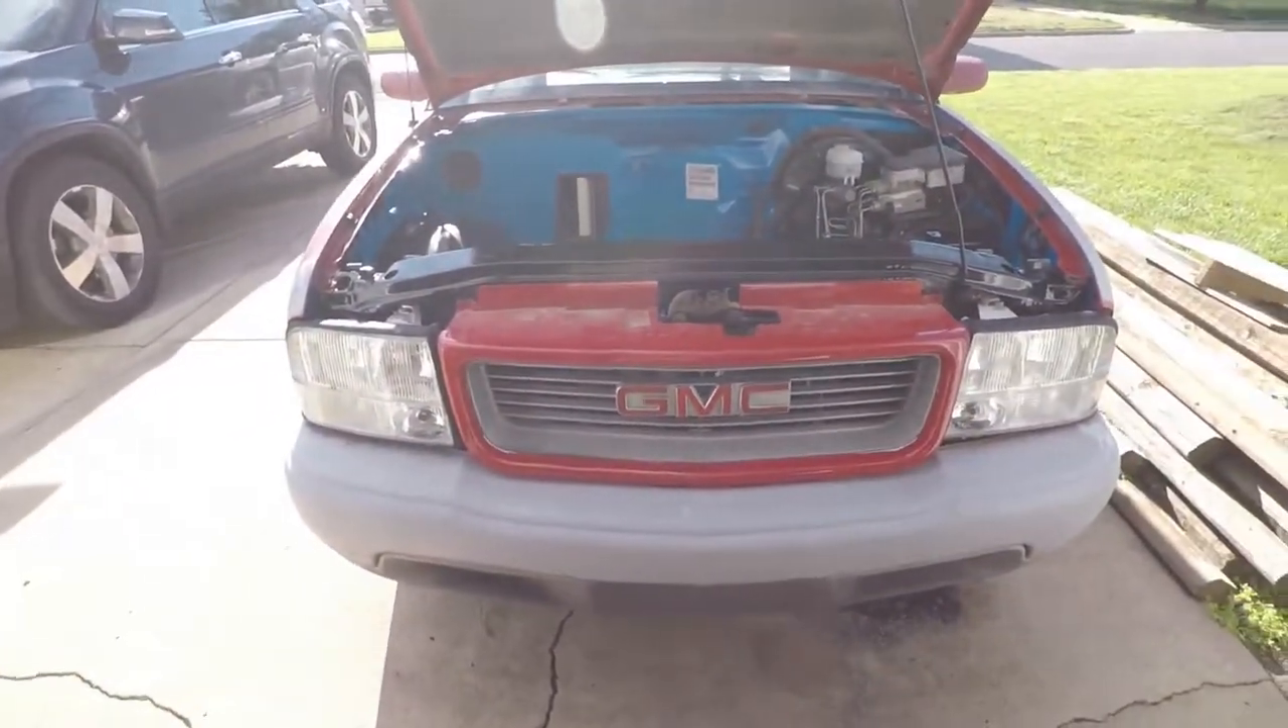All right guys so the paint job is done we got the whole front end put back together and to be honest i really don't like the color.